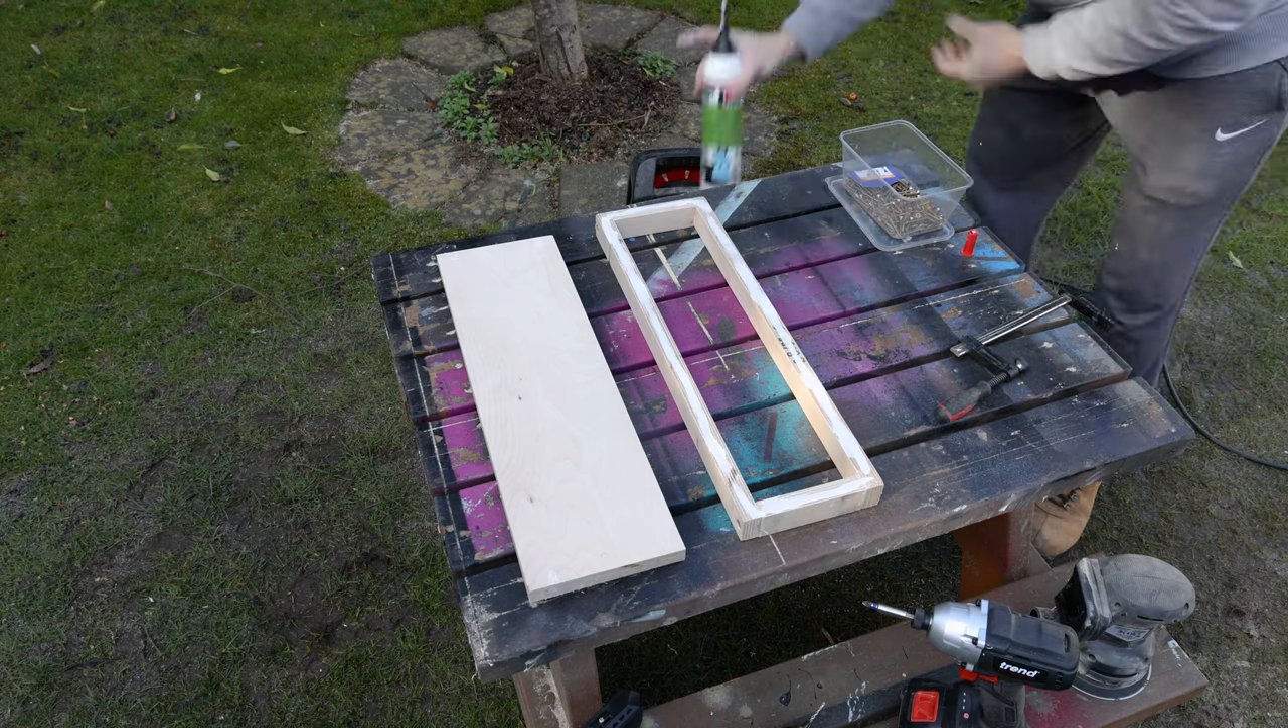With the outer frame to the drawer done now i can add a bead of glue around the bottom edge.